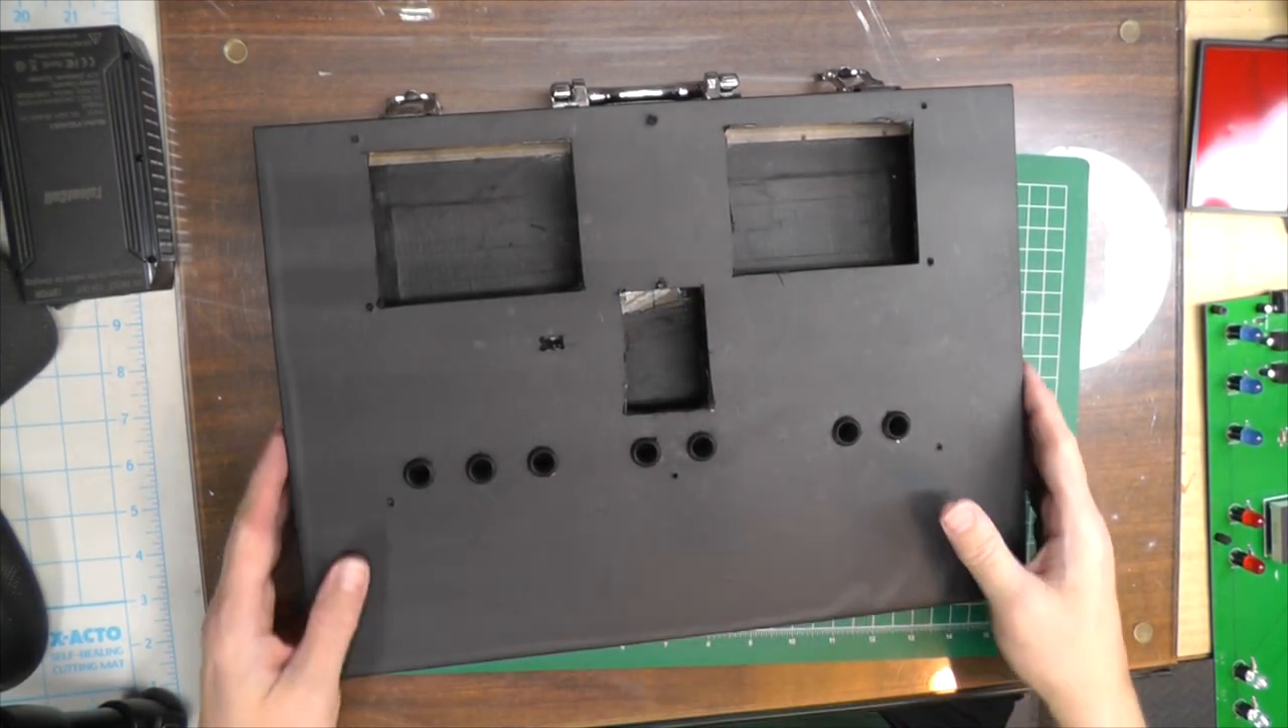All the LED grommets are in.